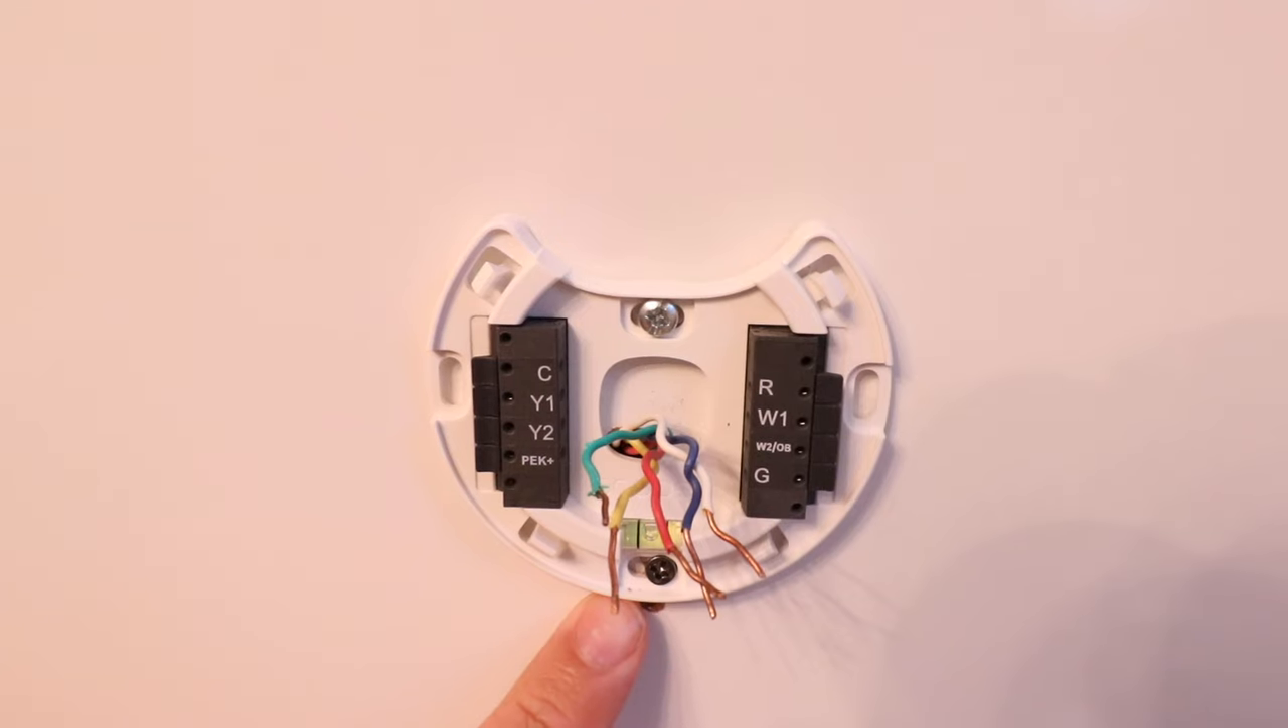We've got our mounting bracket for the Ecobee smart thermostat enhanced installed.